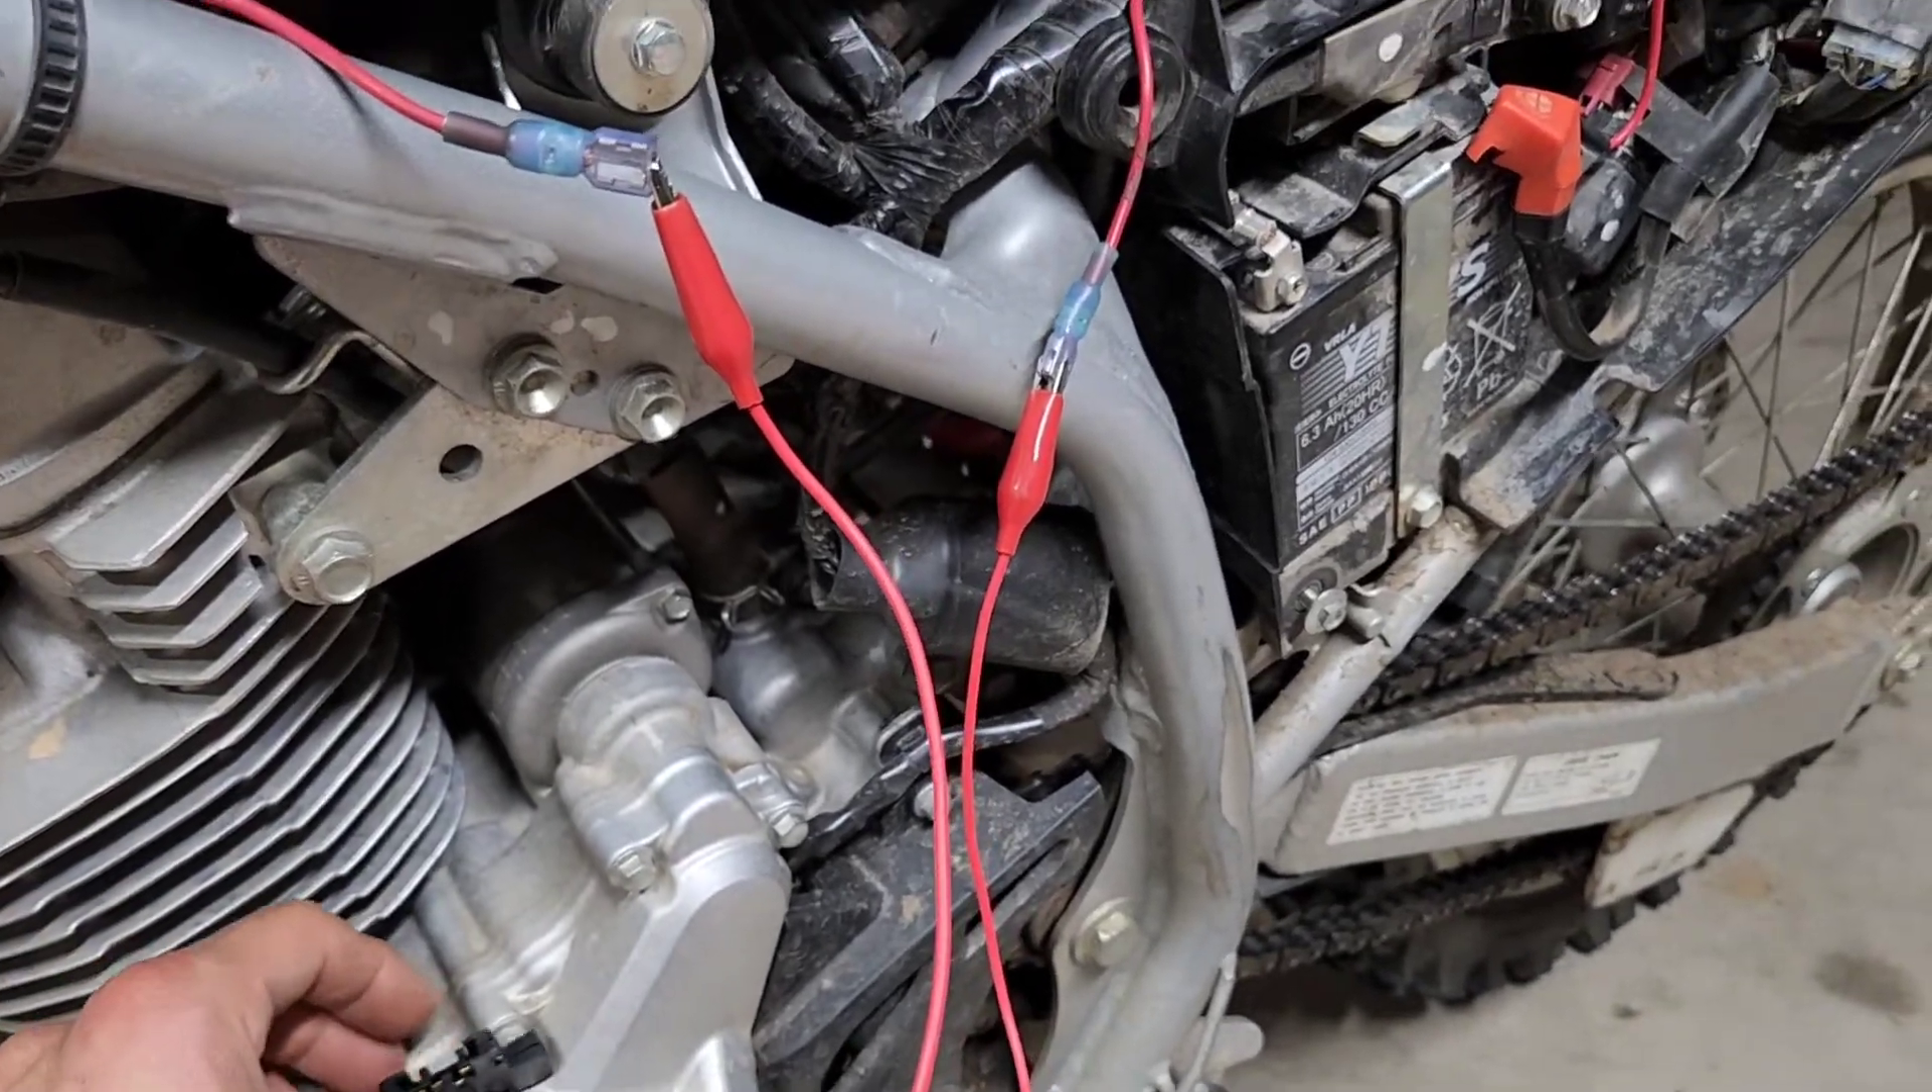Just for now just for testing purposes got the jumper wire in.